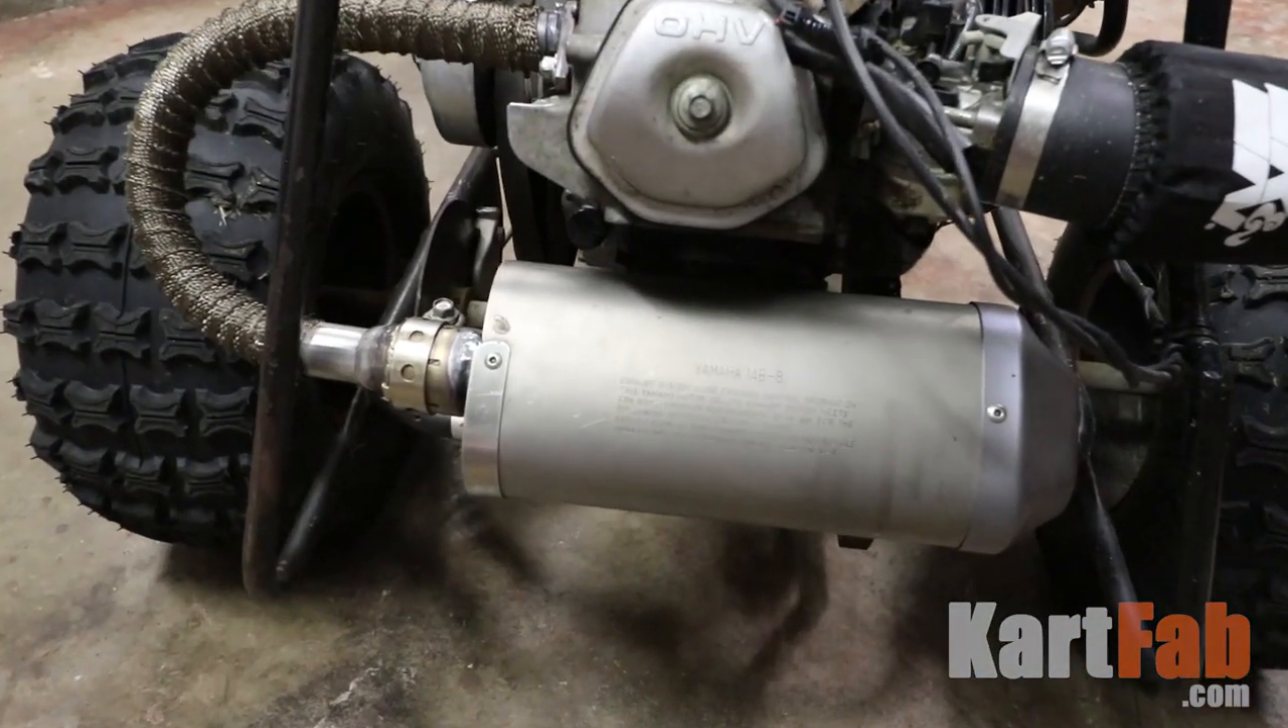Basically we've got the brand new muffler on there.